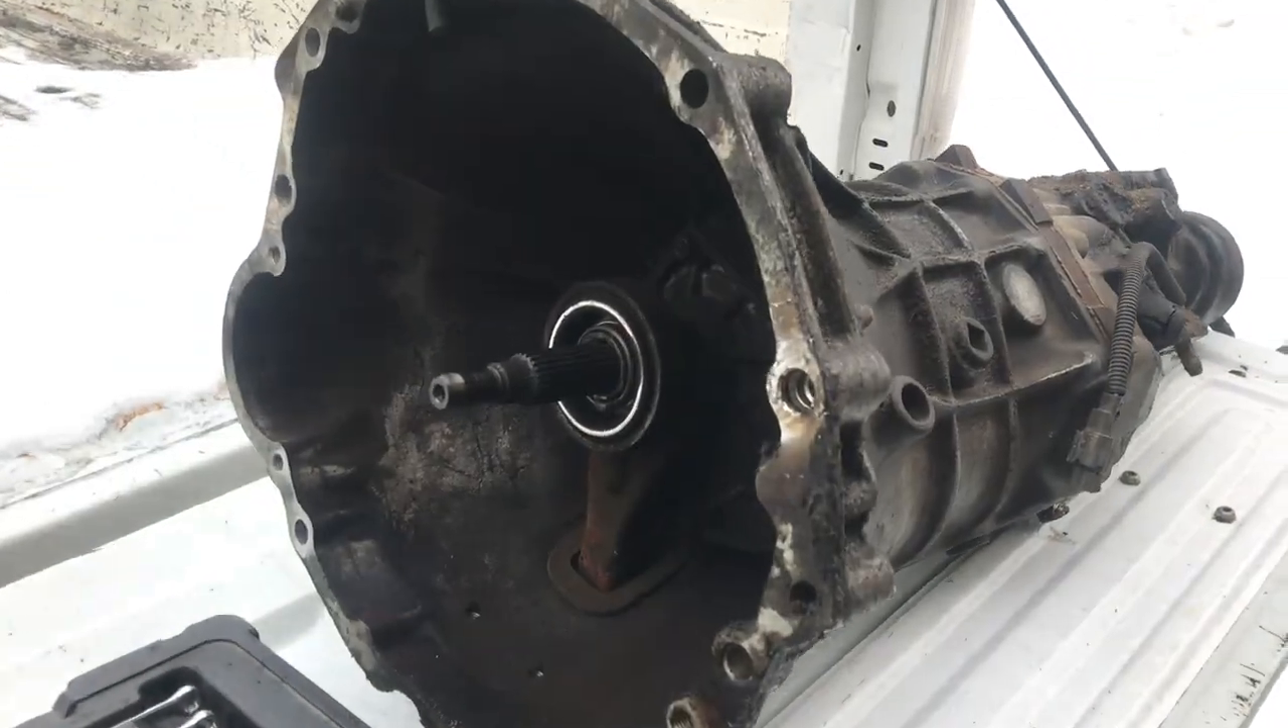We got the transmission out on the truck.